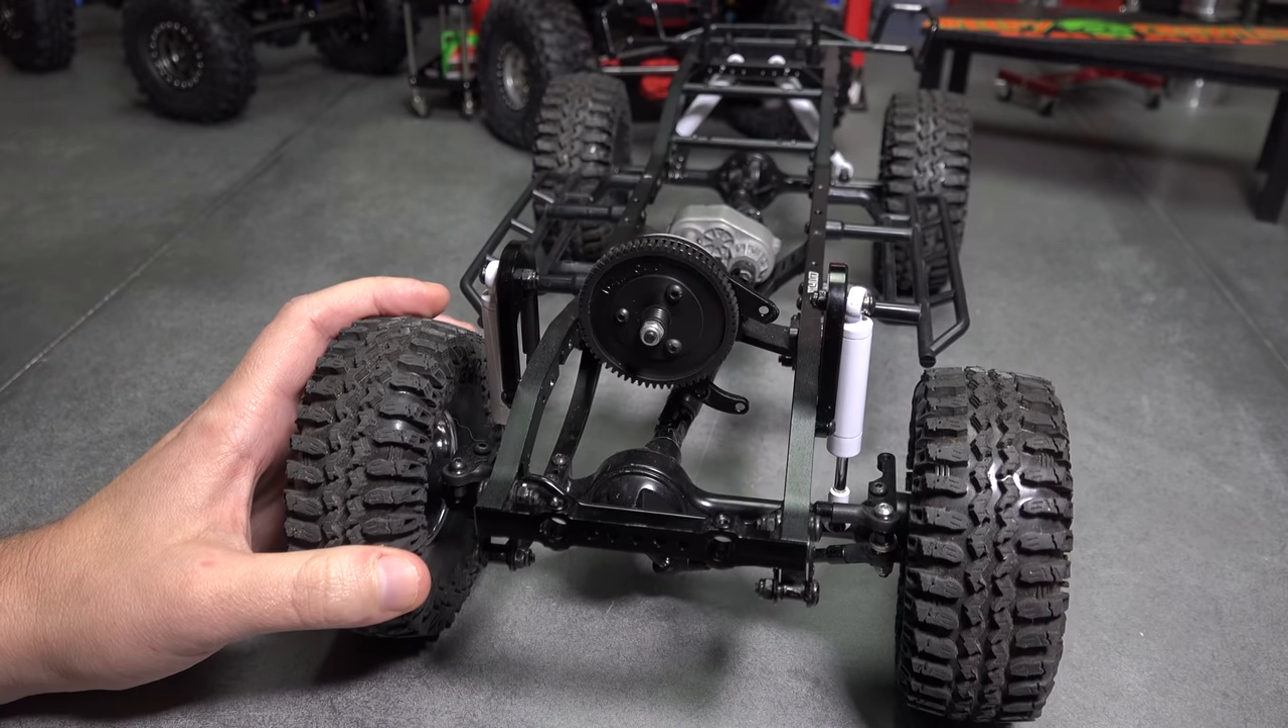With all the electronics removed, we have a blank canvas to work with.